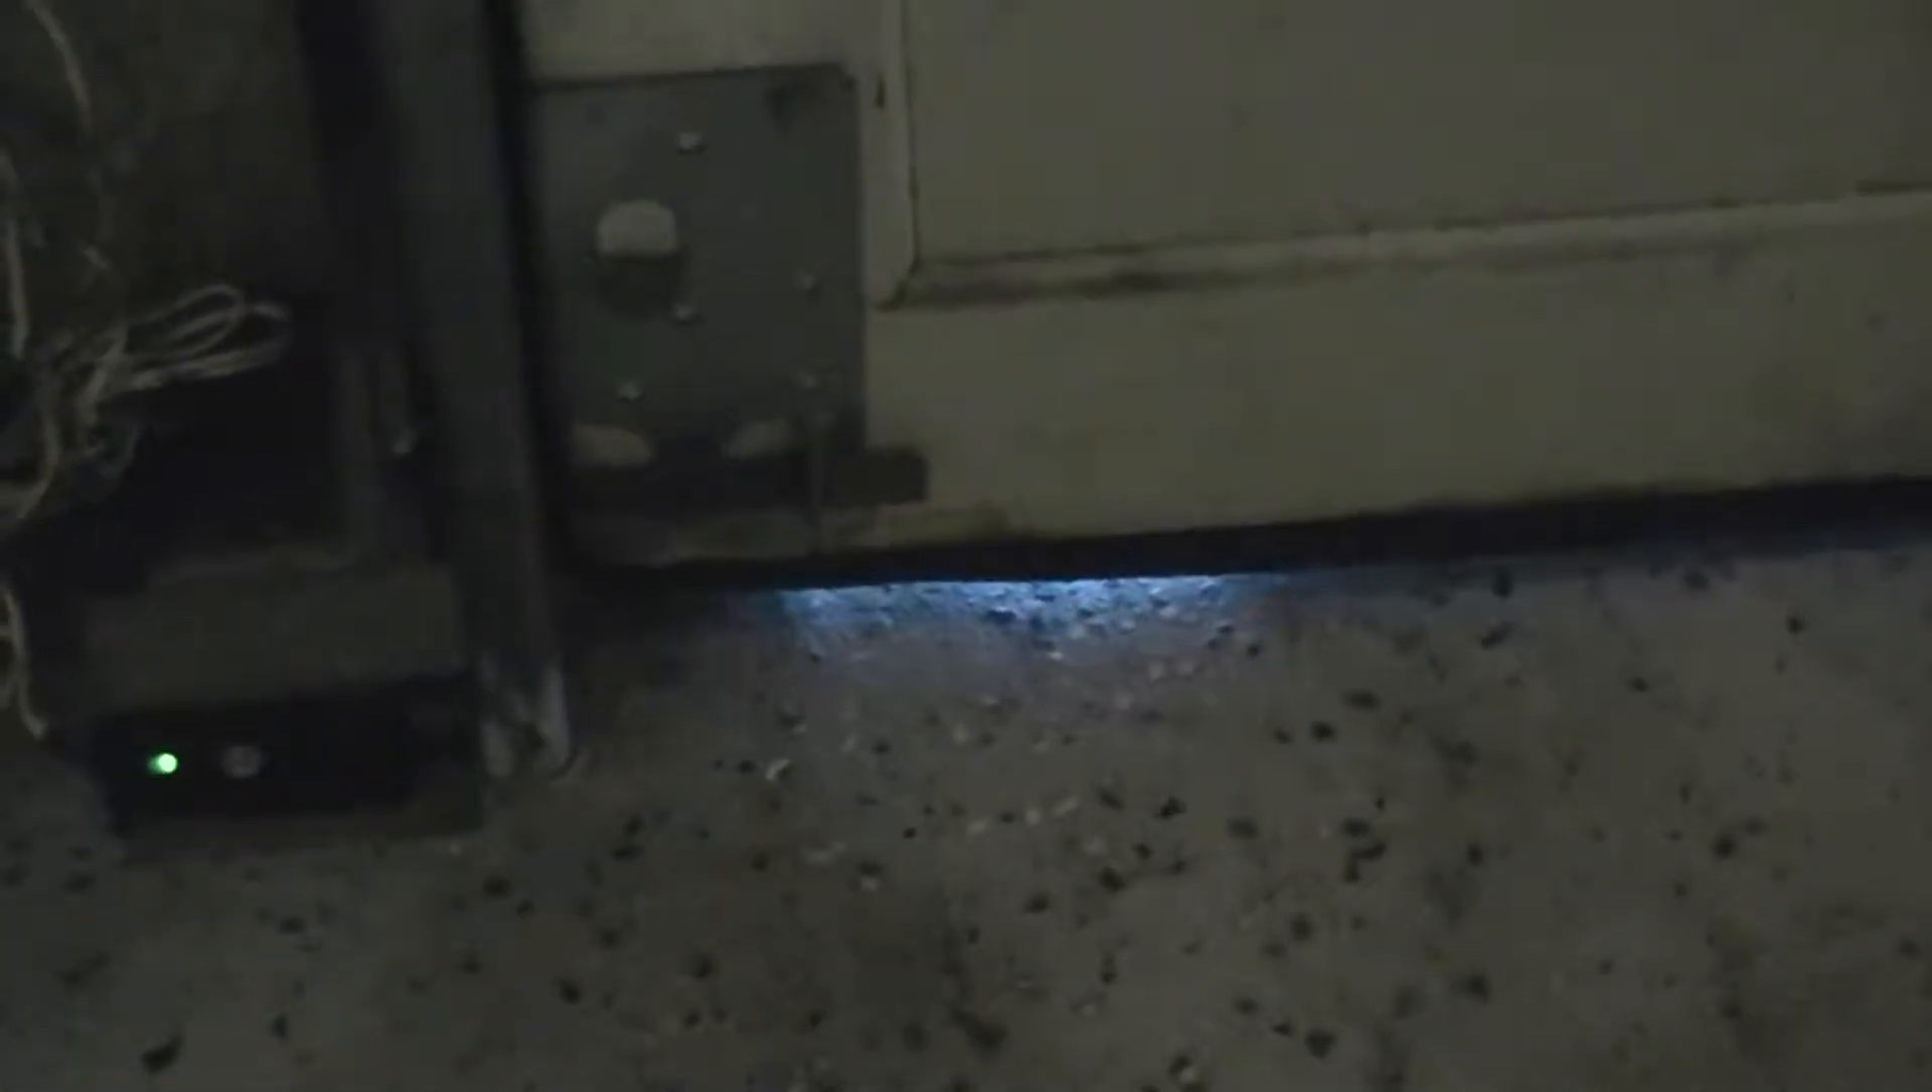I already have the garage sealer underneath the garage door but over here there is a gap.